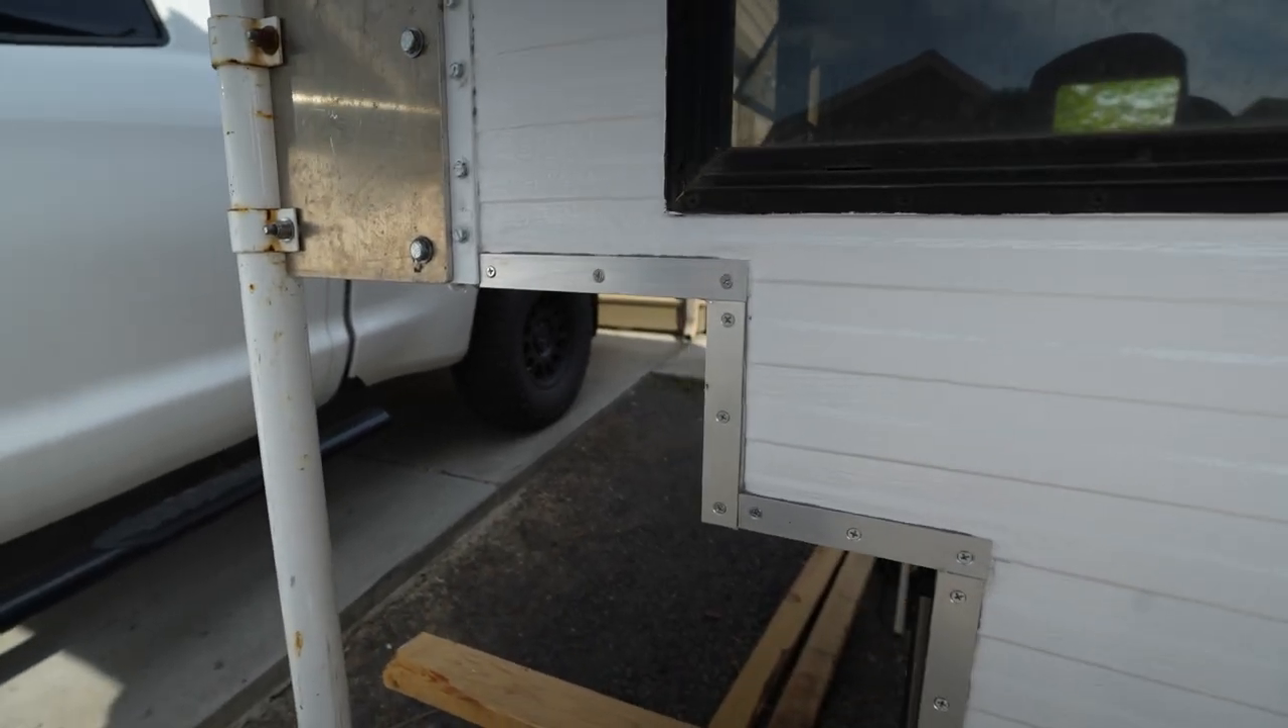So, this is what the front of the camper looks like. All trimmed out with the aluminum.